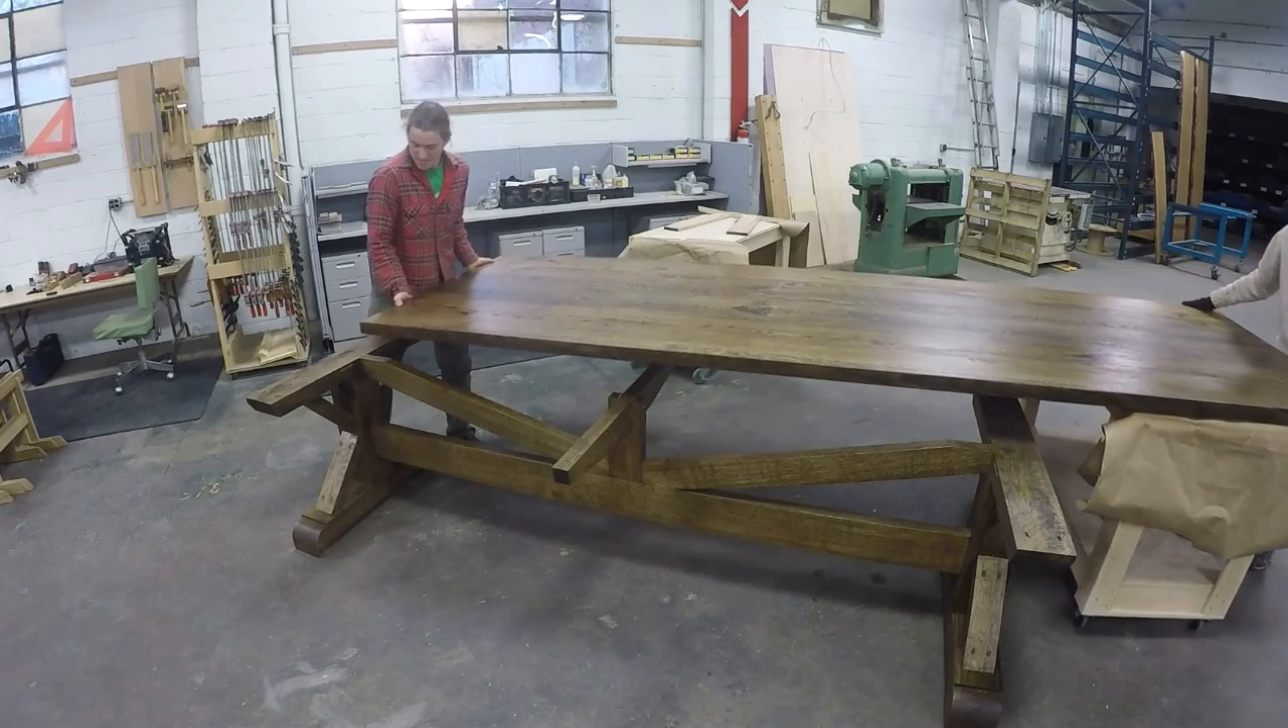And here's the marriage of the top of the table and the base.